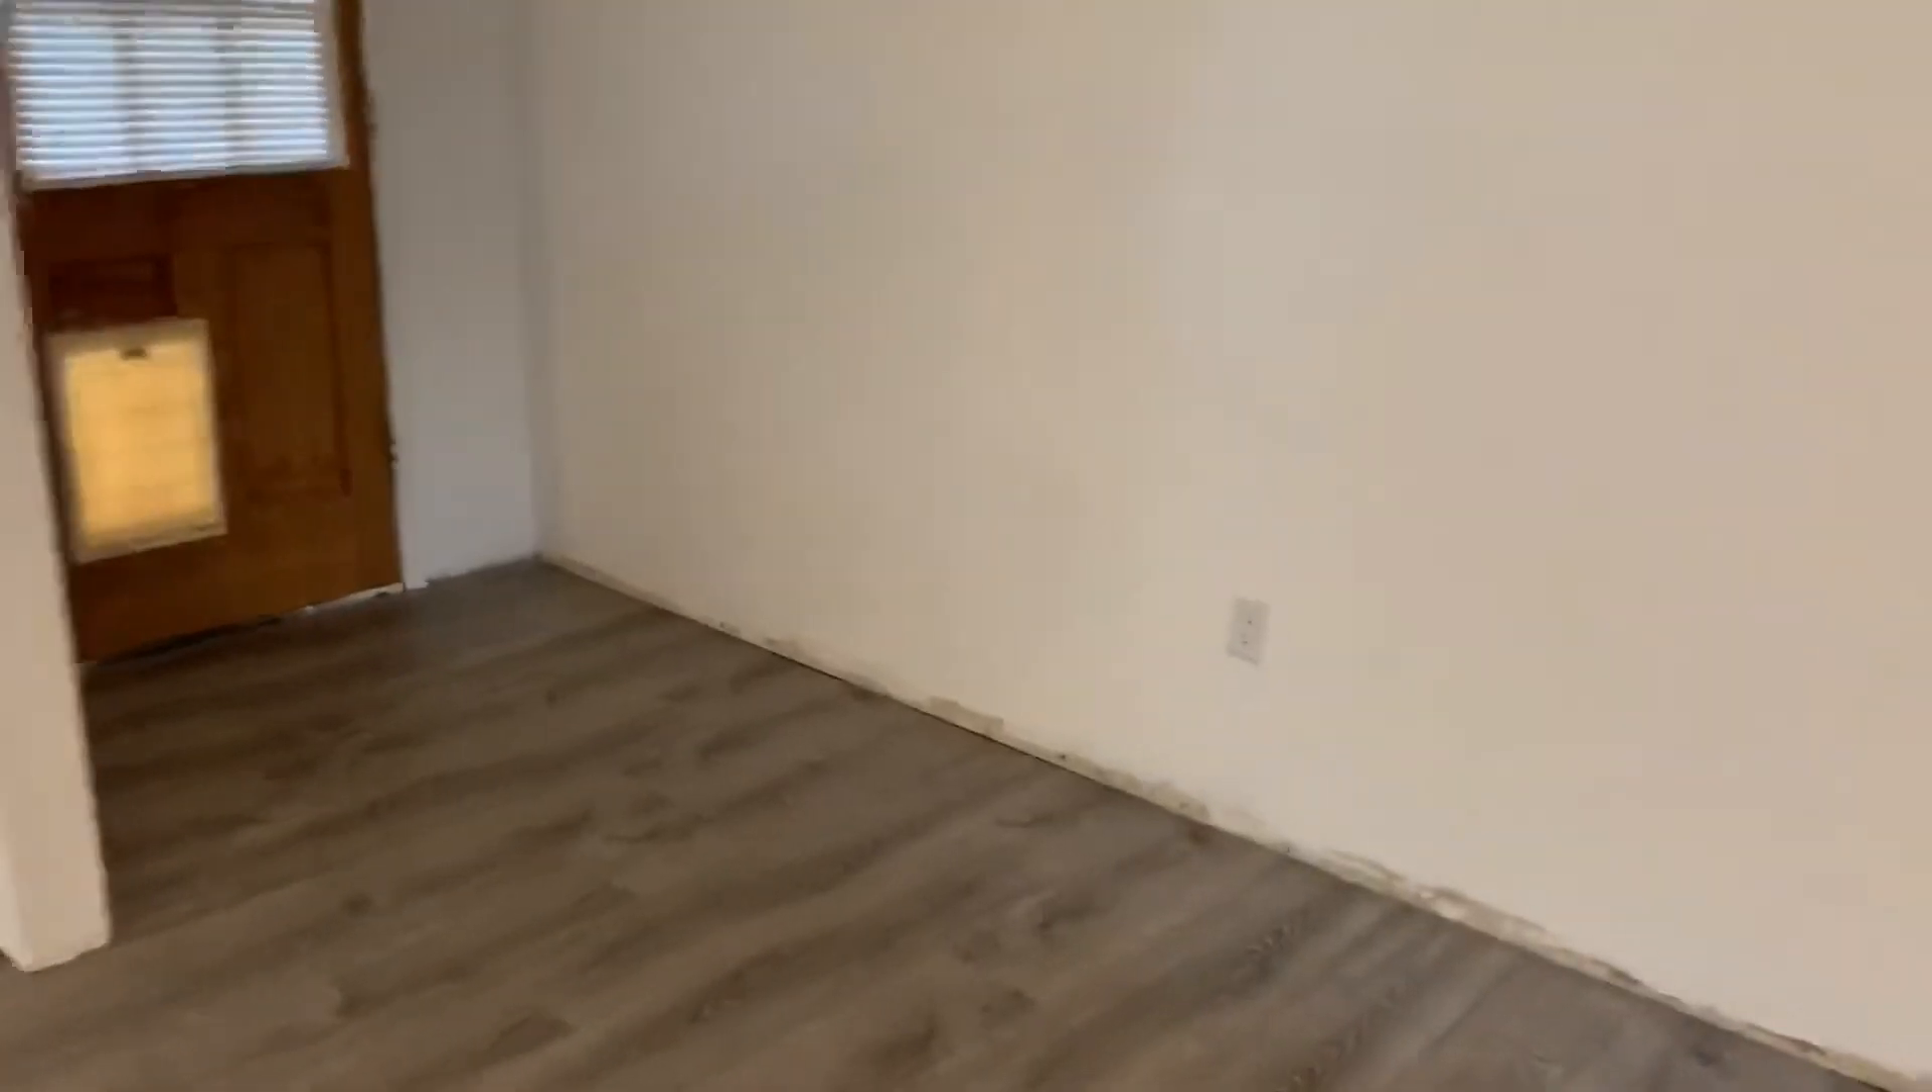And here's the final result of the floors you can see they're finished the walls are painted all we need now are the baseboards but this is the complete project.